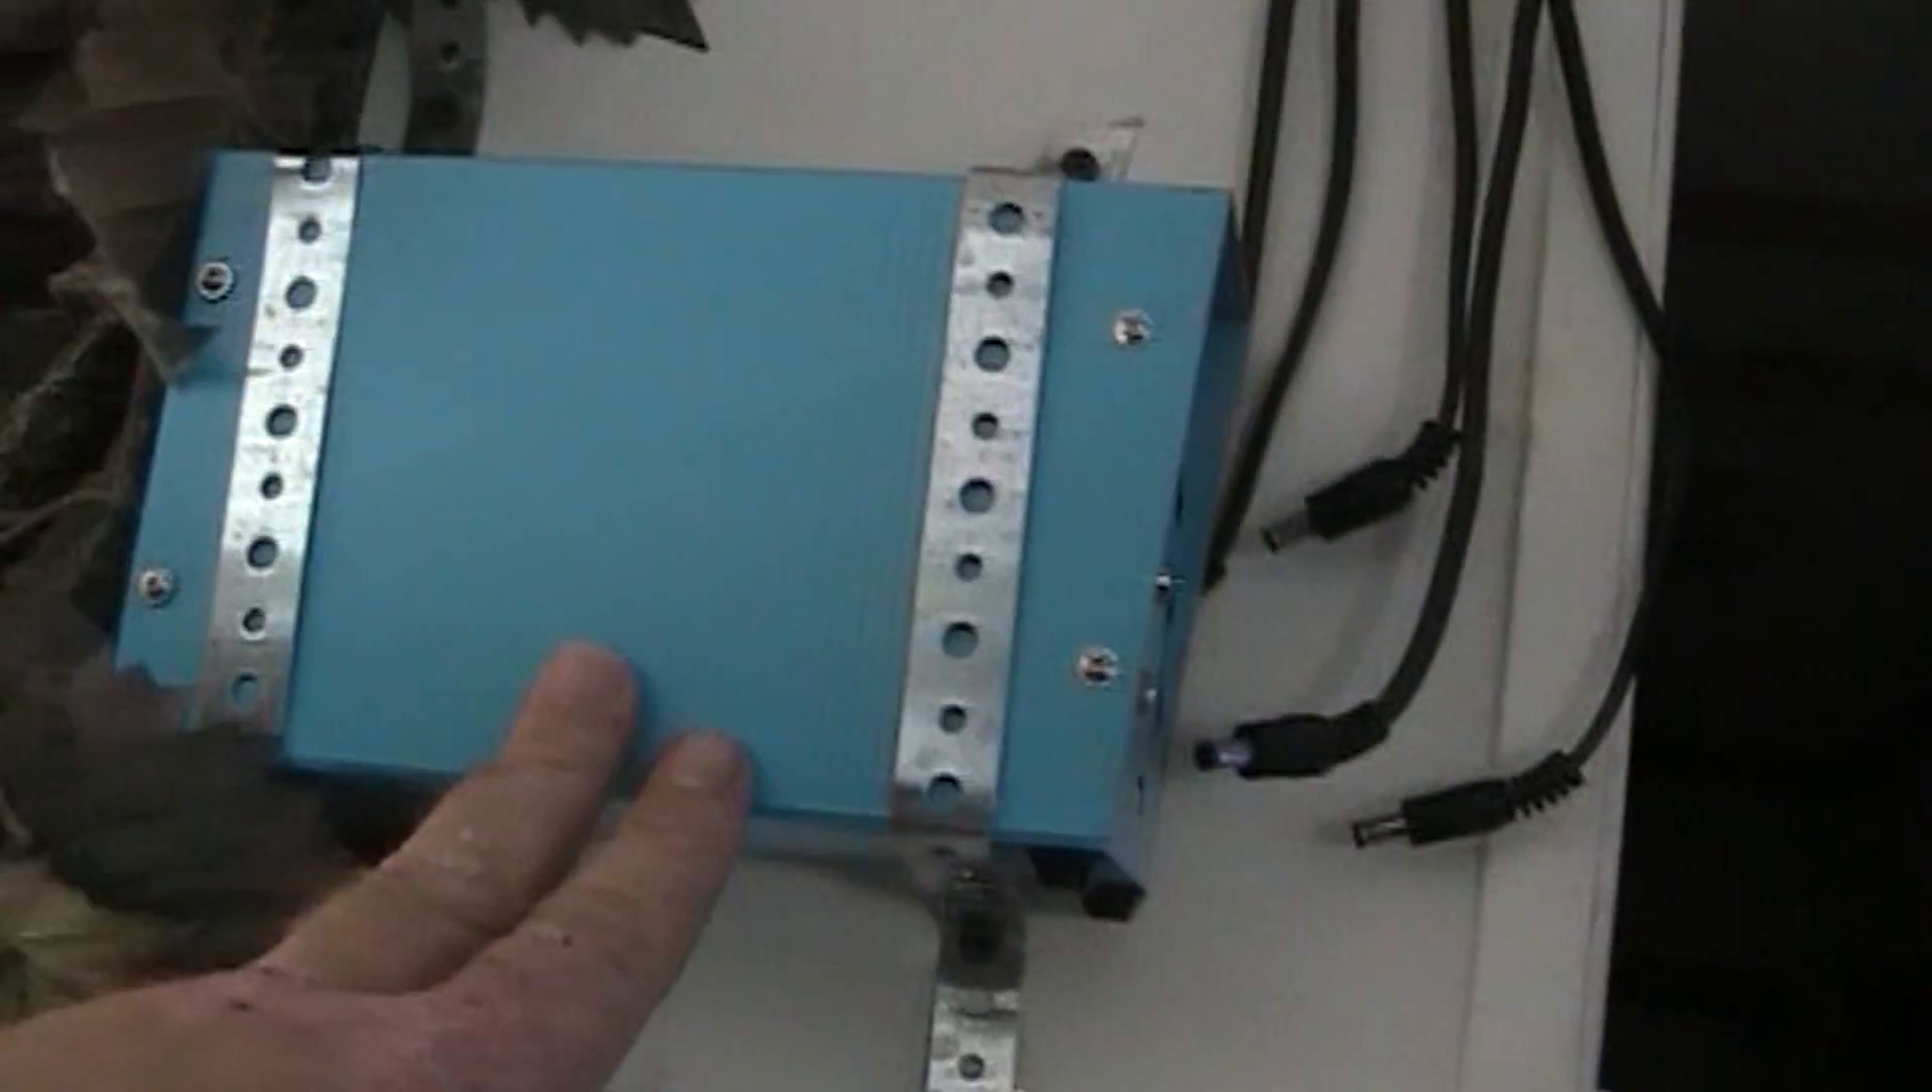I got the battery box back on the wall here.